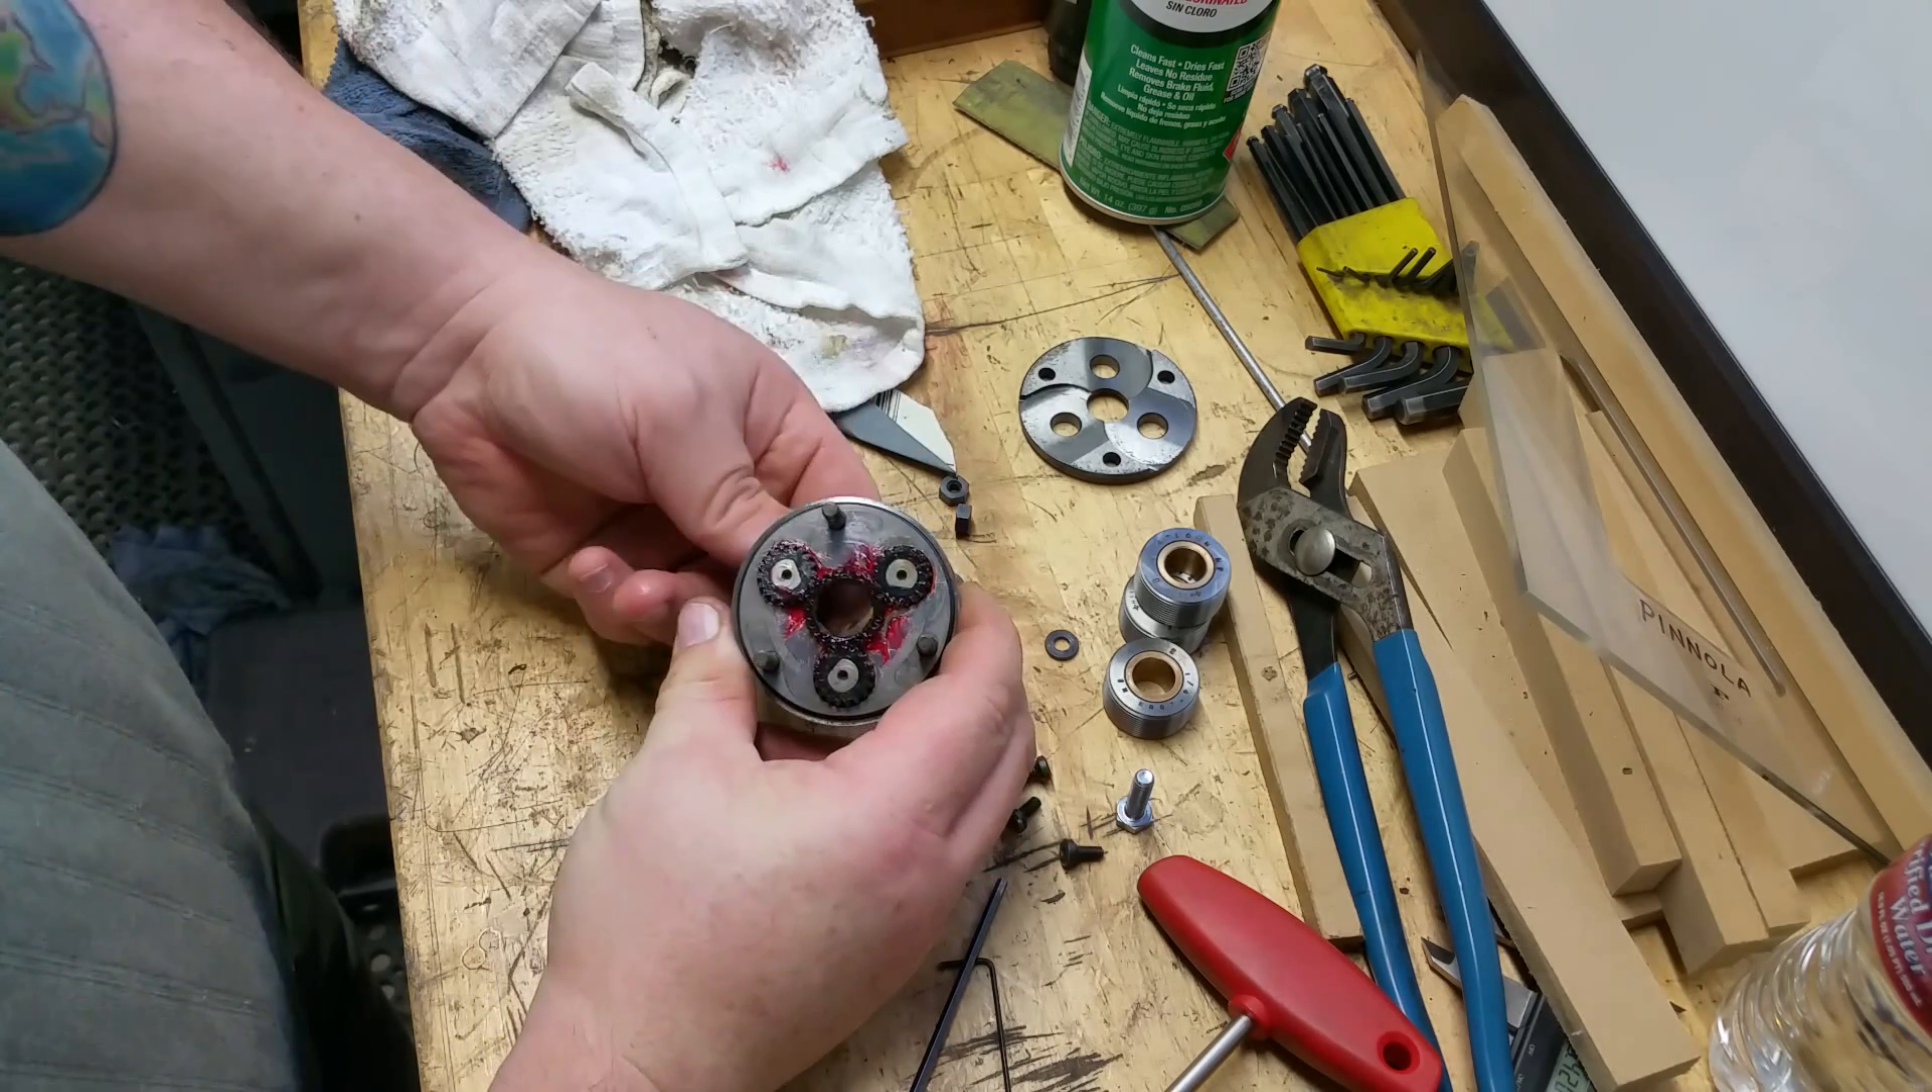I pull this part and there is the planetary system.